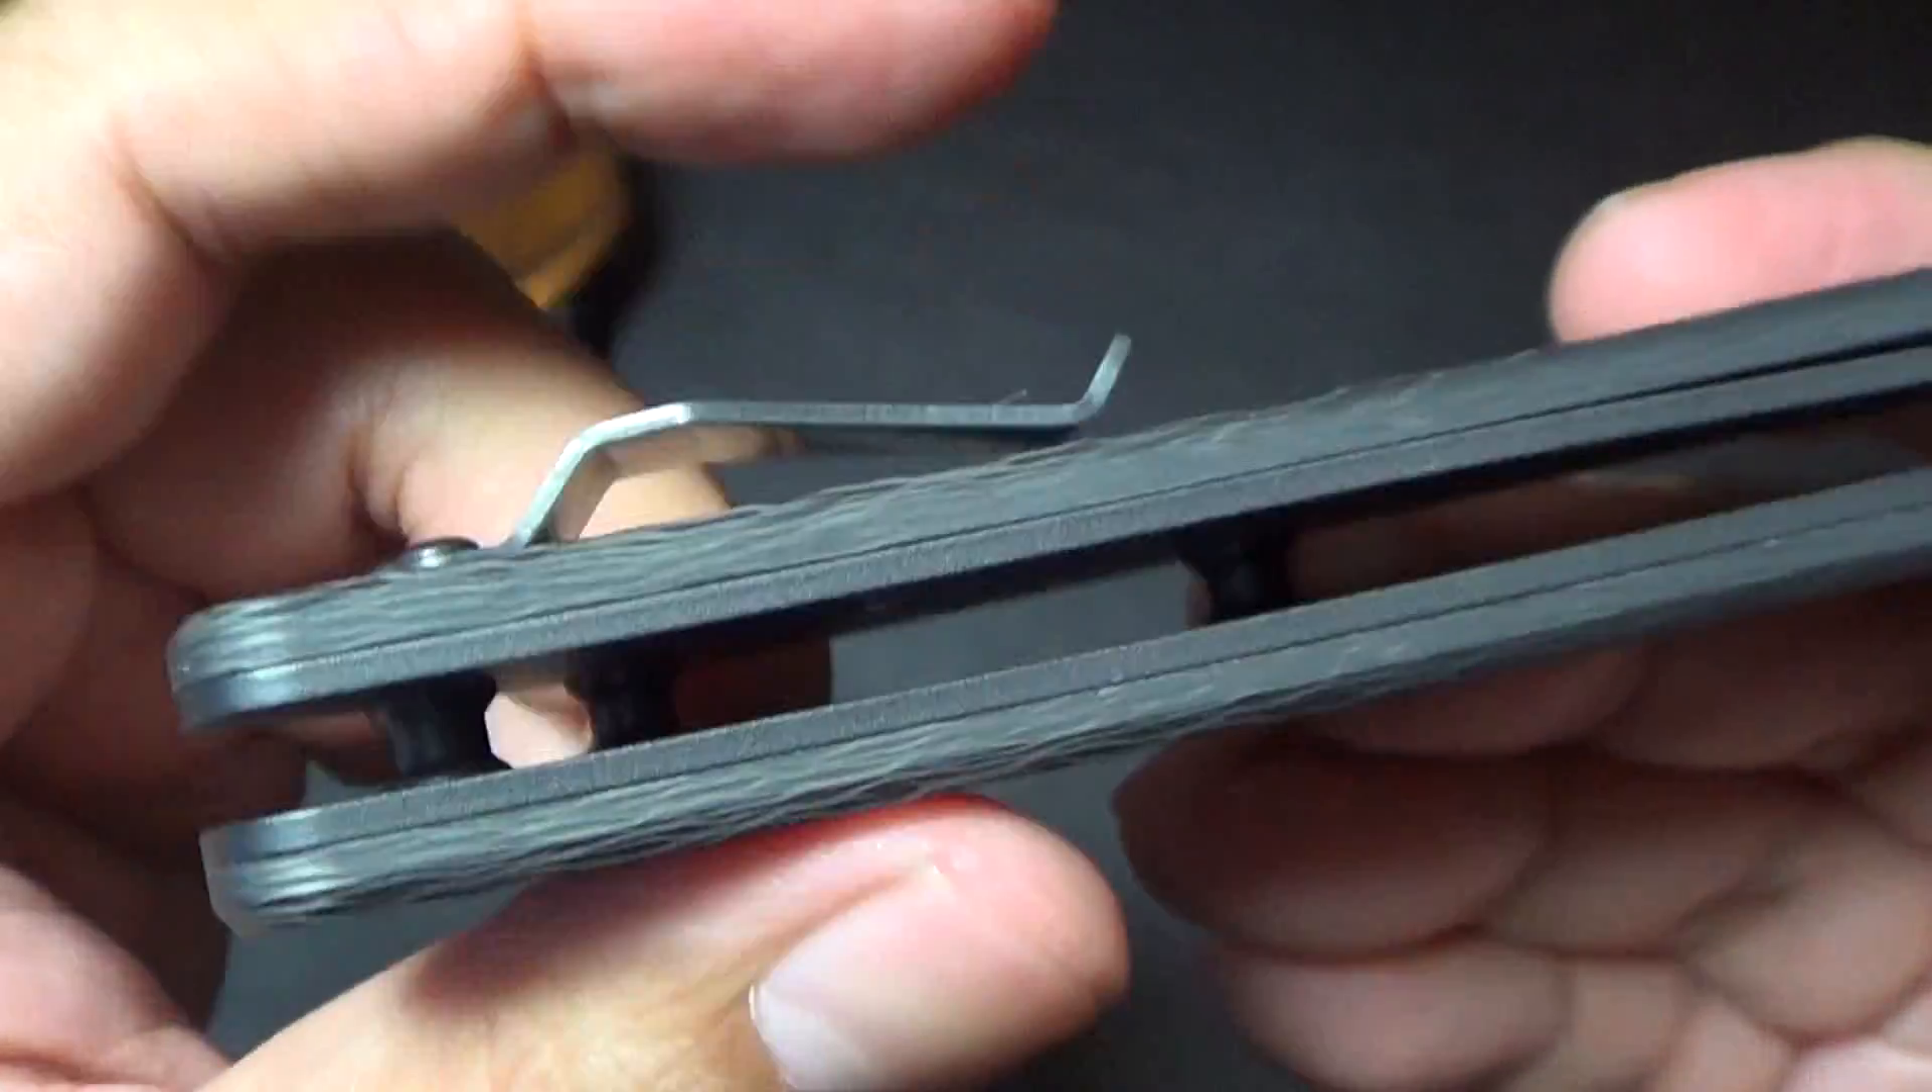My only uh criticism is that it's not sitting flush but actually works well i wish it would just sit a little closer to the blade handle i'm not crazy about this sticking out that far.